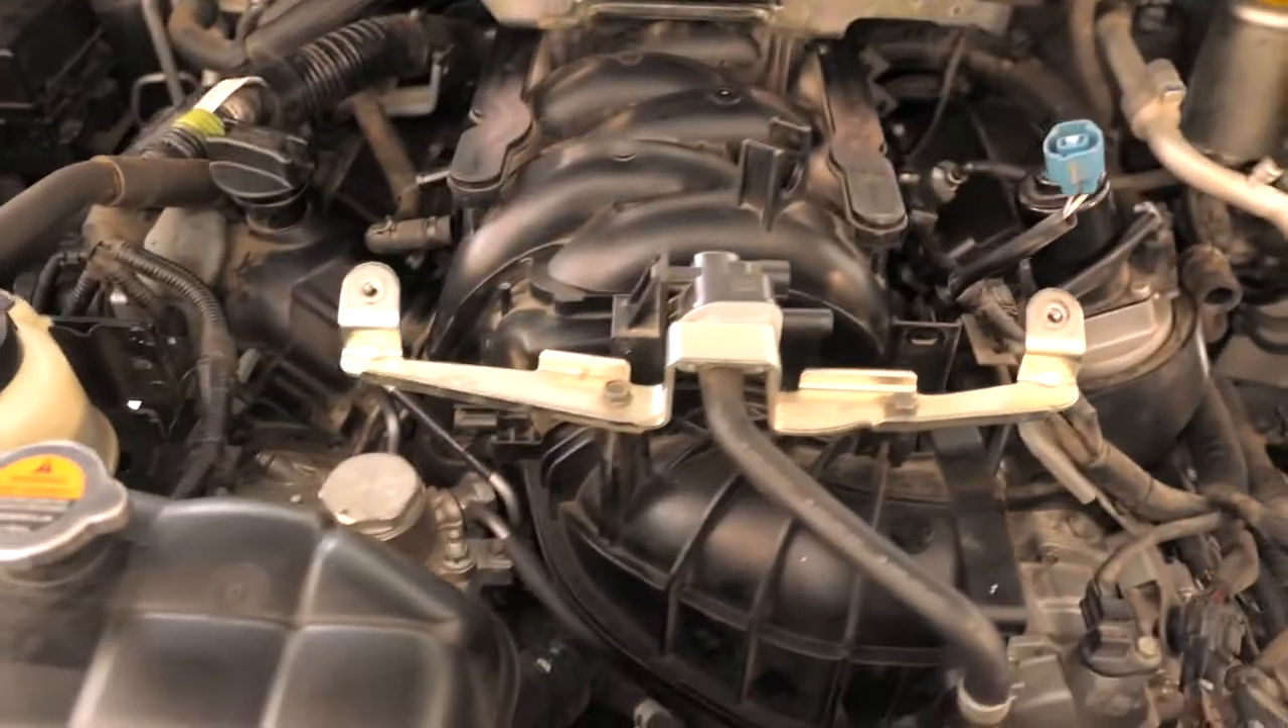The manifold is back on.